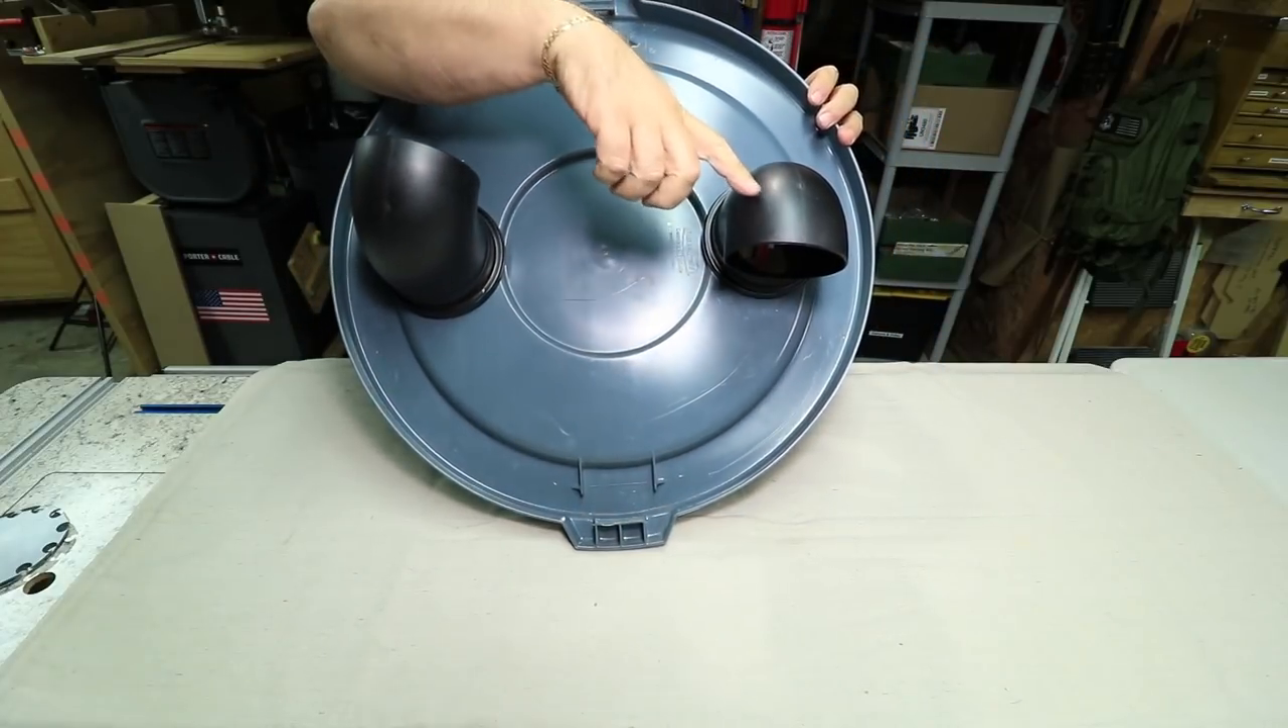So I have my lid cut up where I've got these cyclonic adapters in here to create the cyclonic motion in the trash can for collecting all the debris.